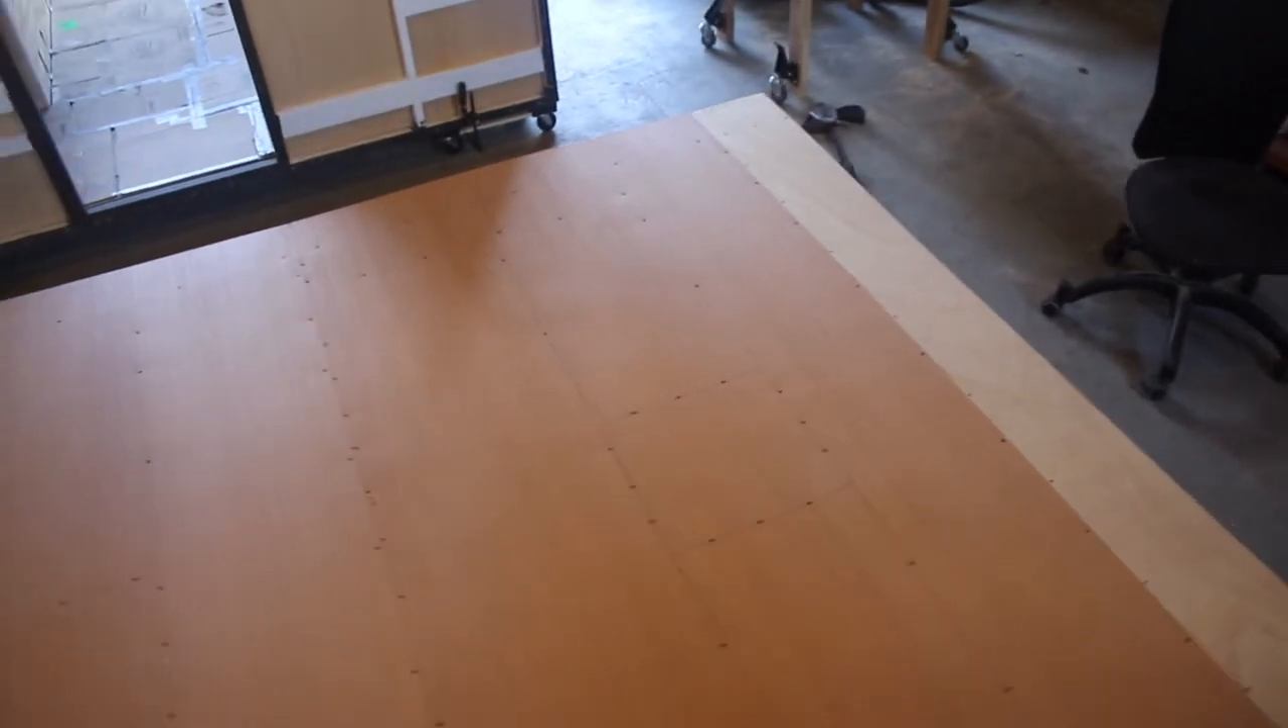Paneling is installed and screwed down and screwing it down is by far the time consuming part.